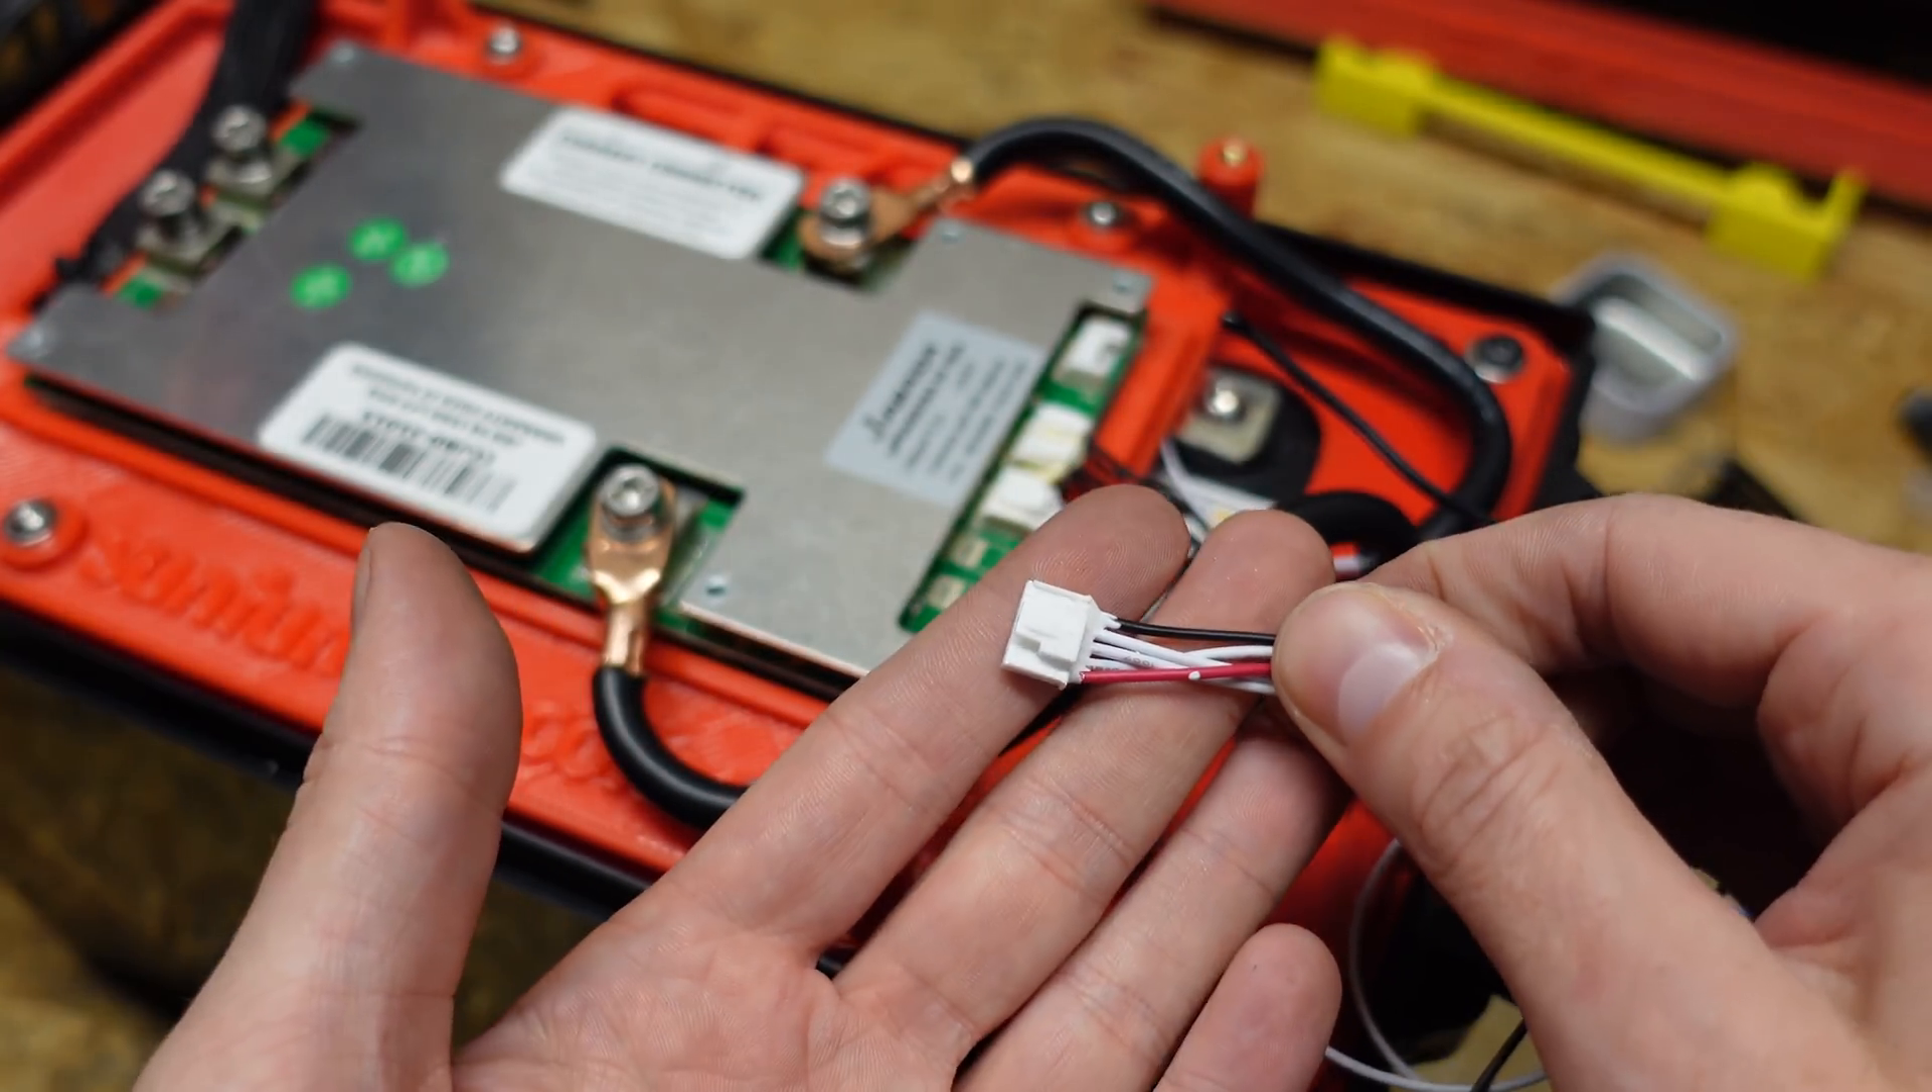Just going to leave the balance lead disconnected for the time being until I finish up the negative side.